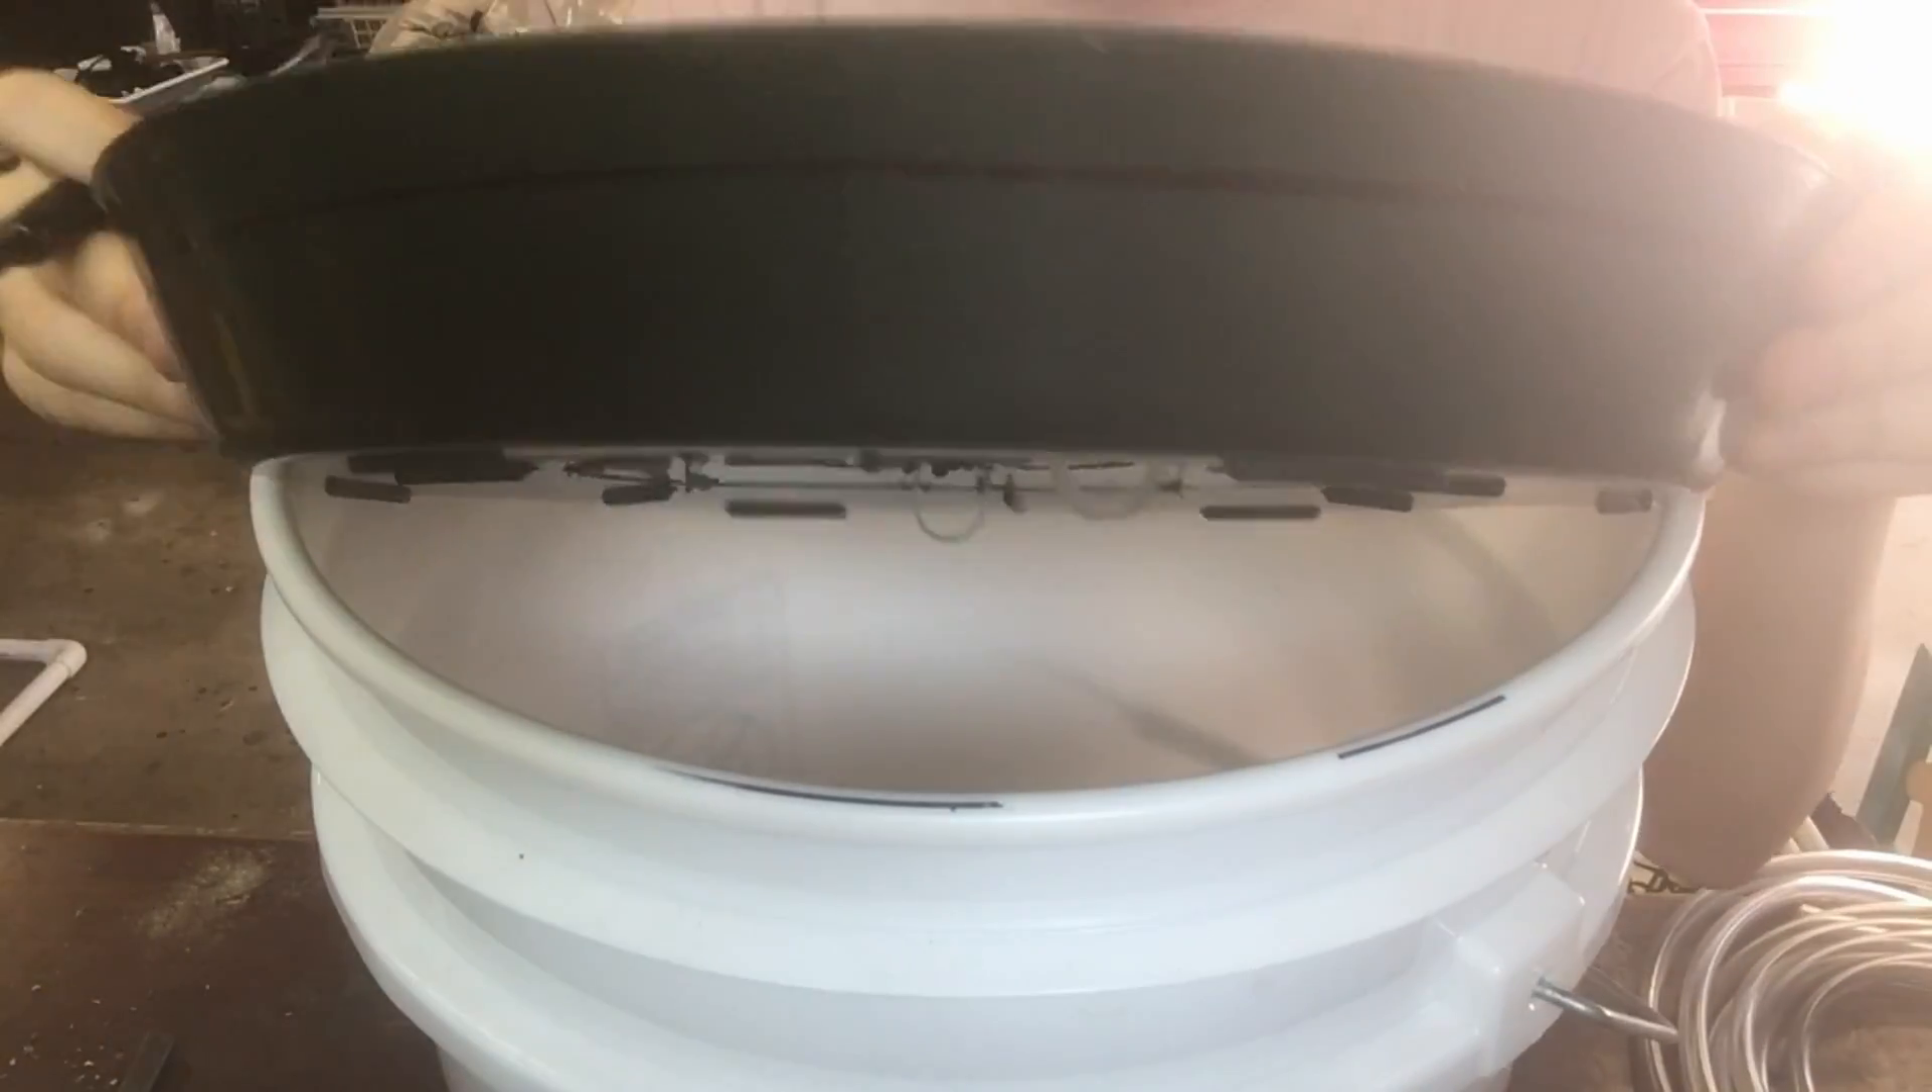I realized here that my plant saucer is actually a bit too large to fit into my bucket, so here I am just marking and cutting down on the diameter so that it matches the diameter of the bucket's halfway point.